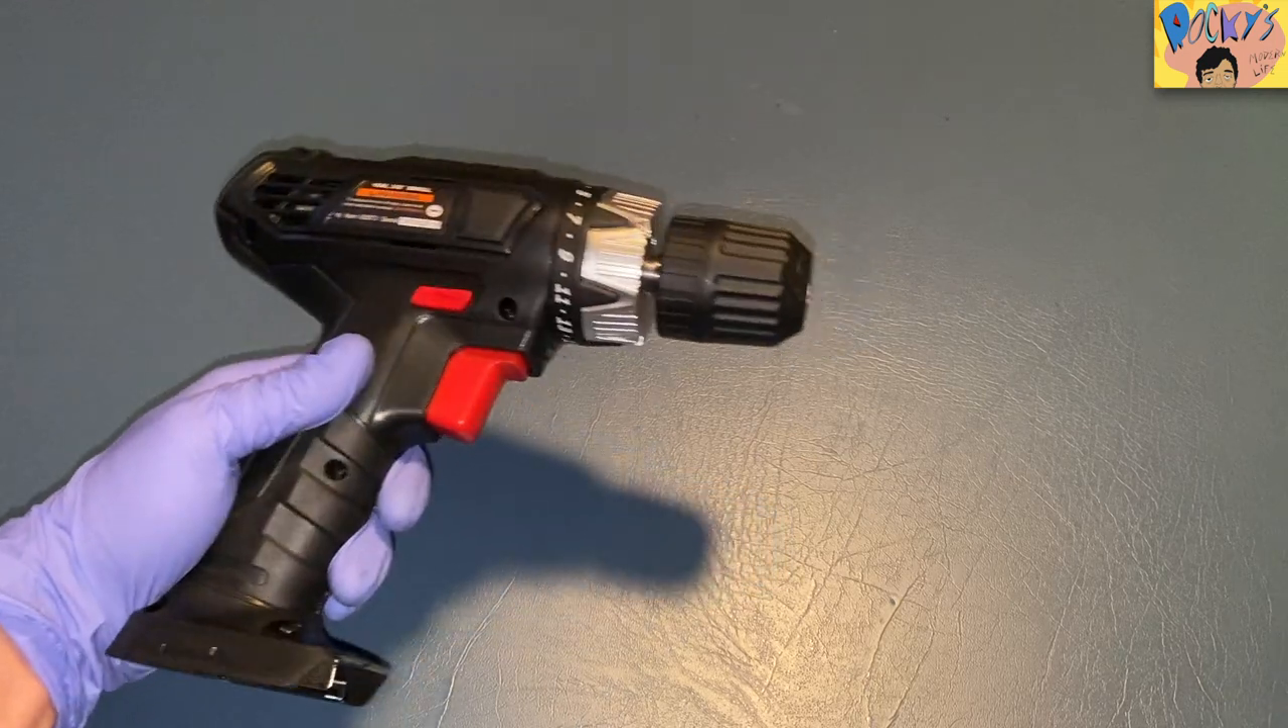I took the battery off and I just want you to get a good look at it before we take it apart.